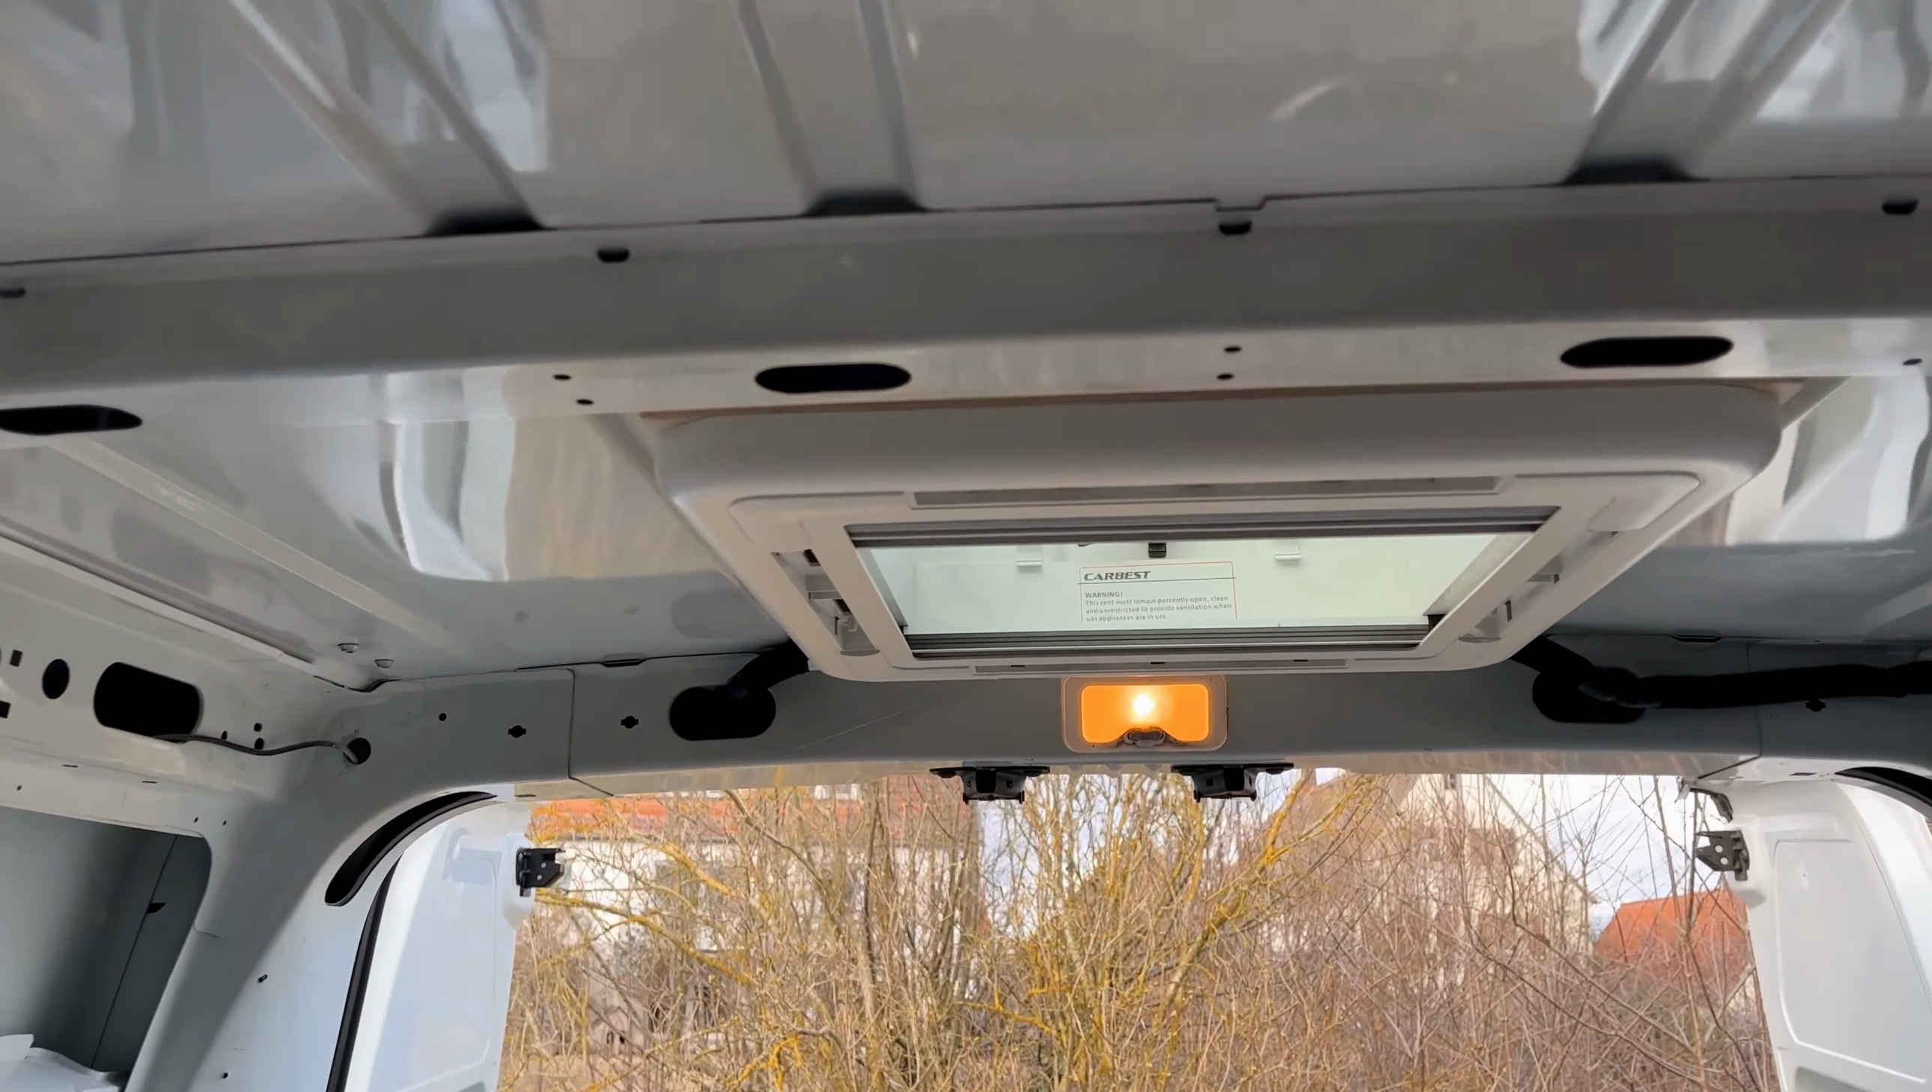Dann haben wir hier hinten noch unser Dachfenster eingebaut.